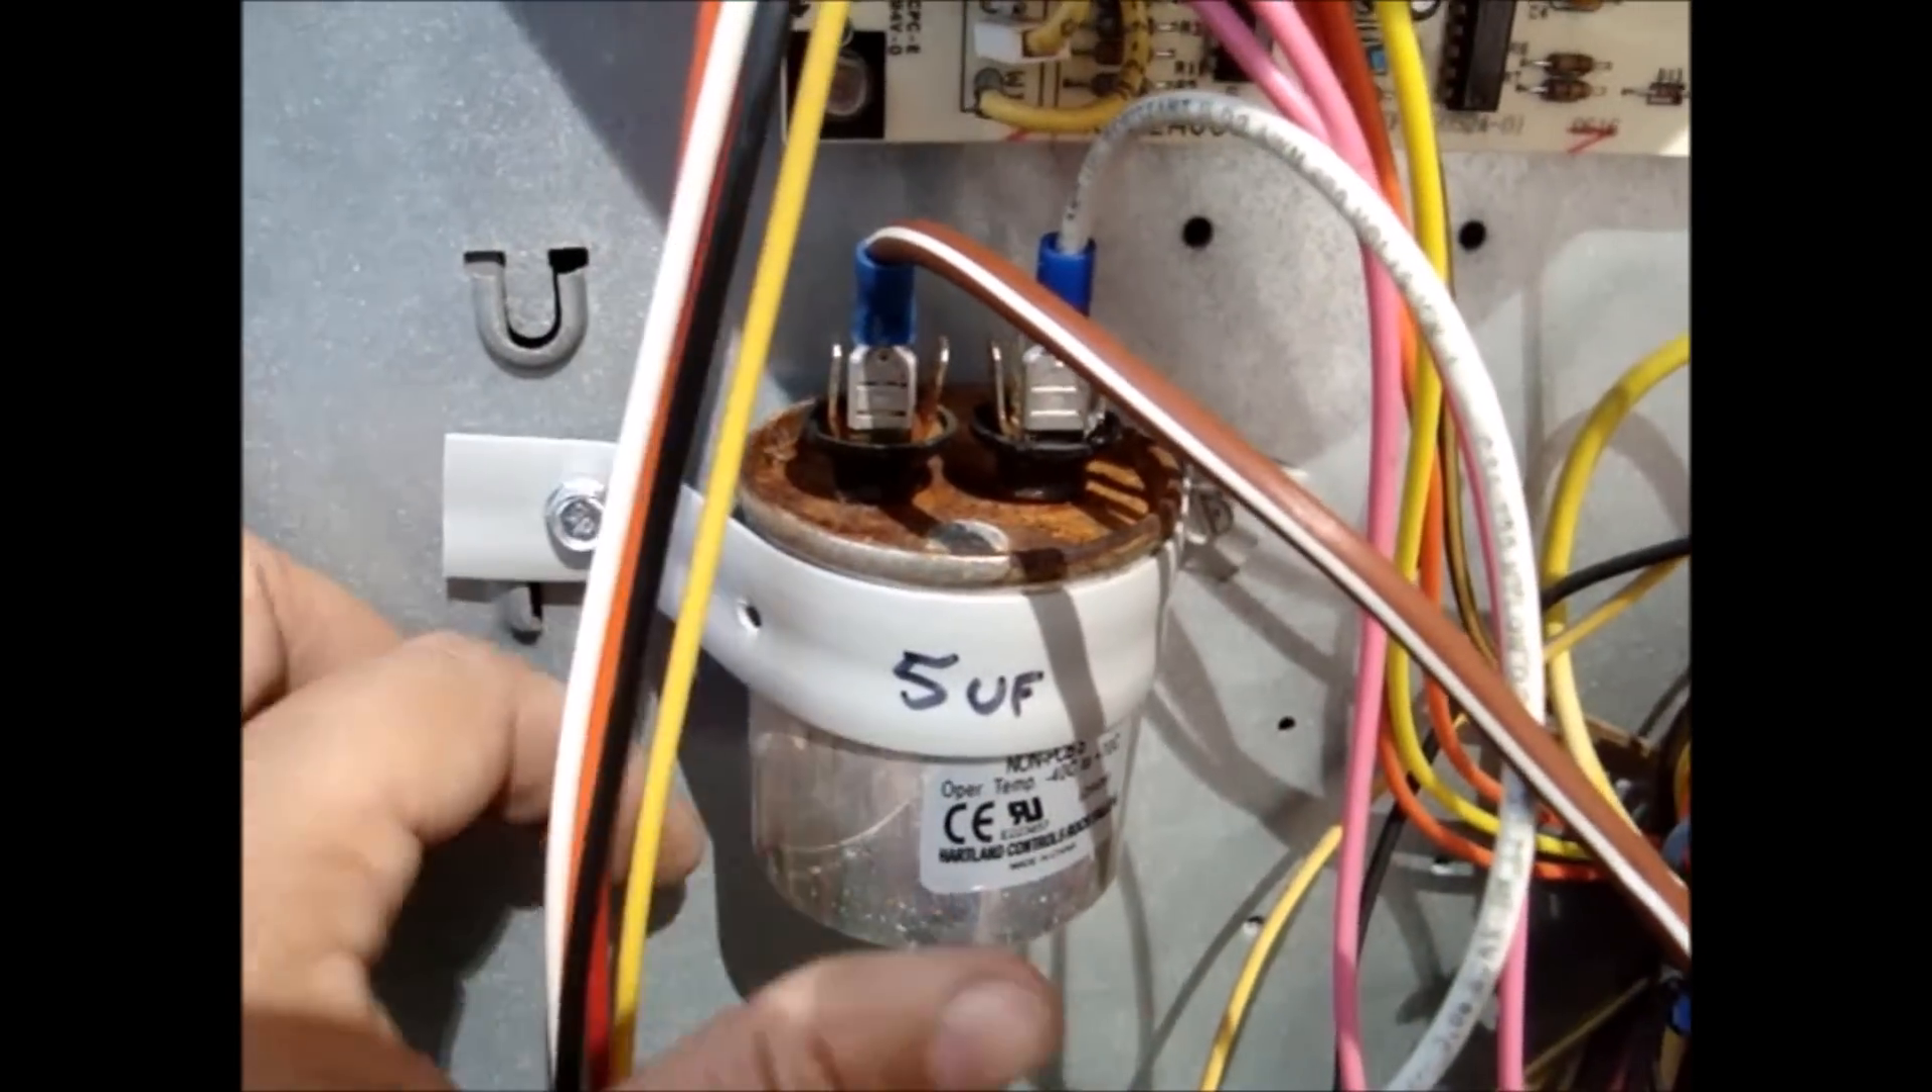All right, five minutes later, capacitor's mounted, secured, labeled.